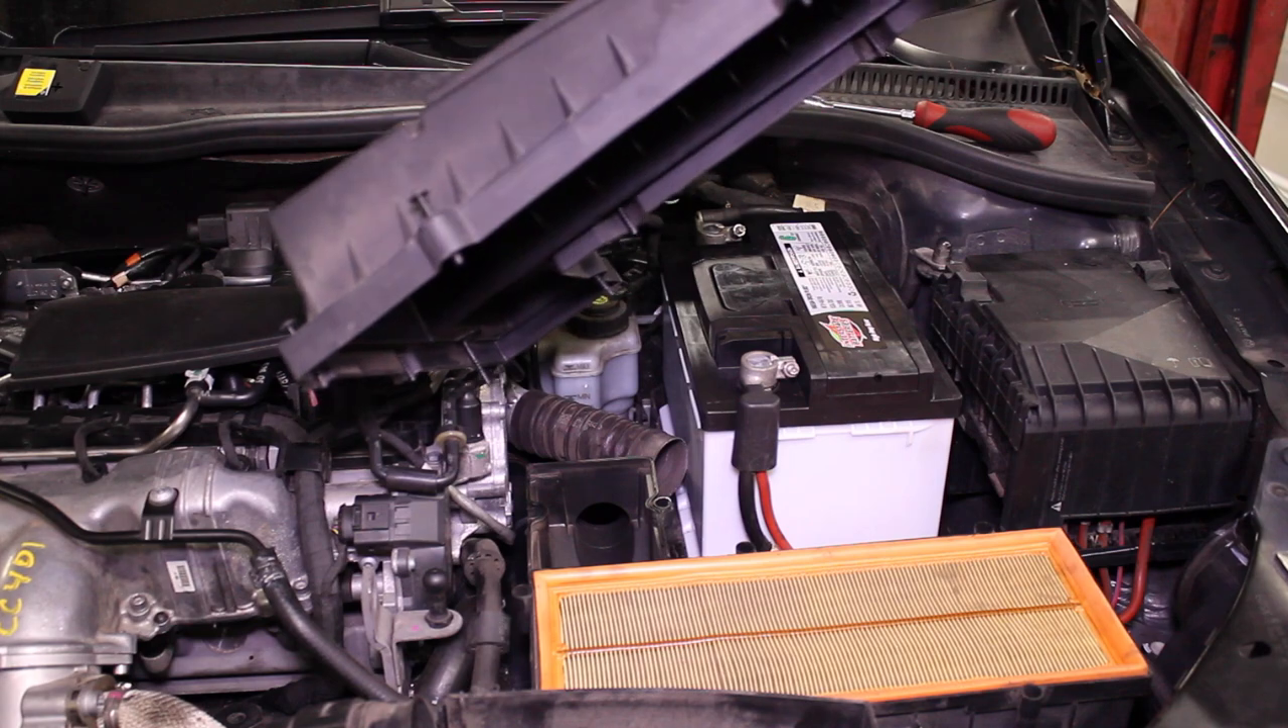So, now we have our airbox separated.